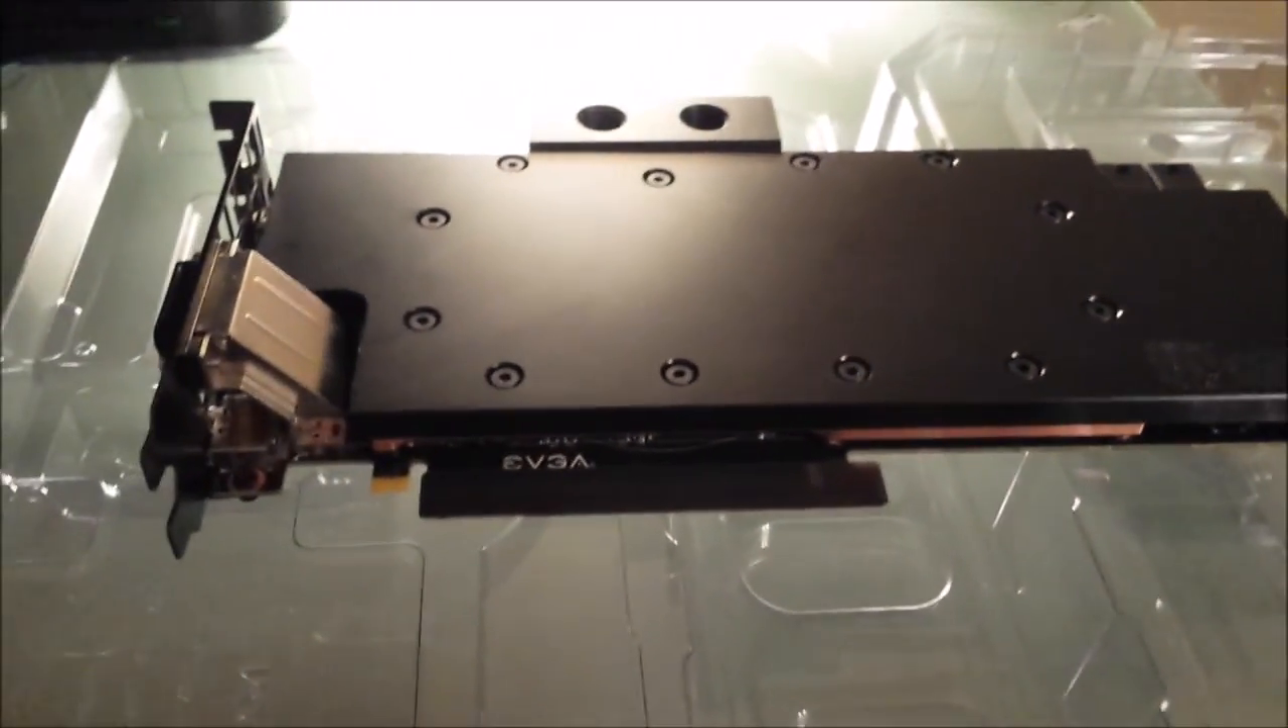All right as you can see we now have the water block the EK water block installed on the GTX 780 or excuse me GTX 980.